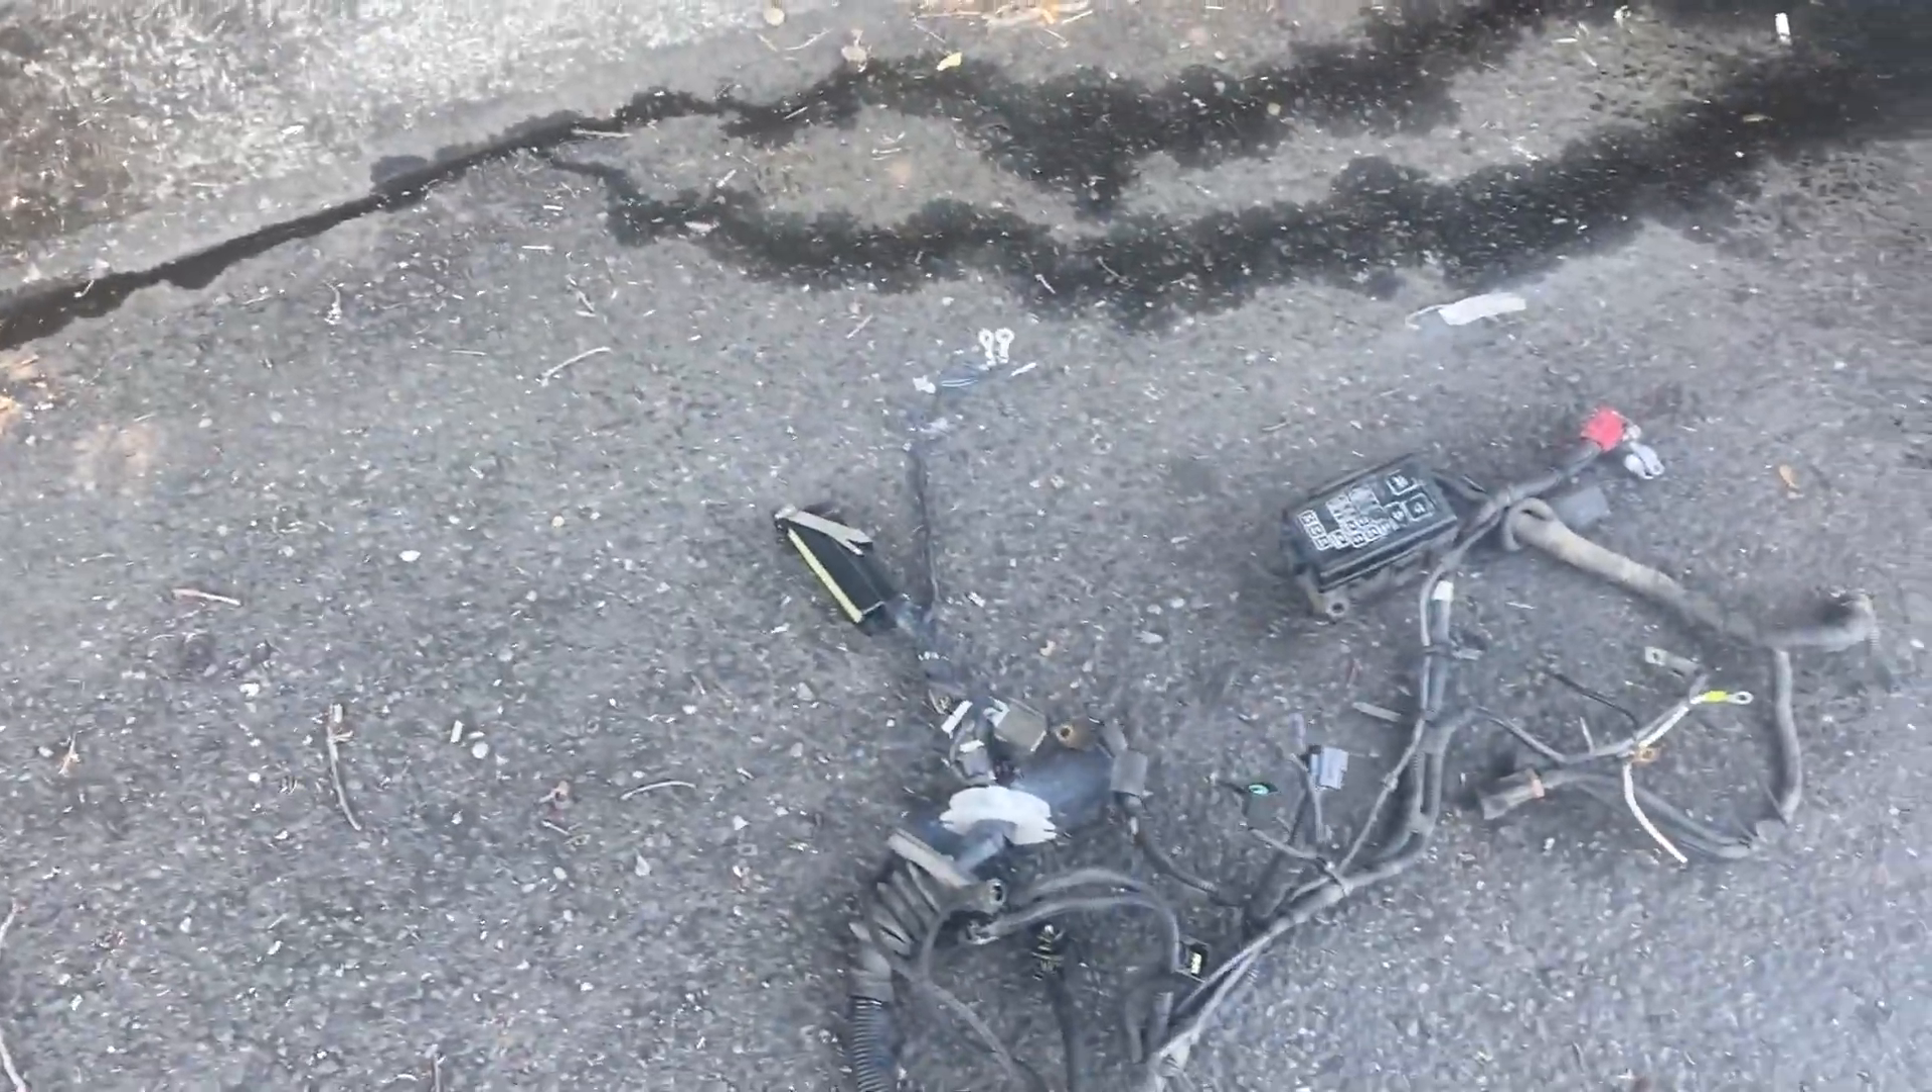We have successfully removed the harness from the rig.